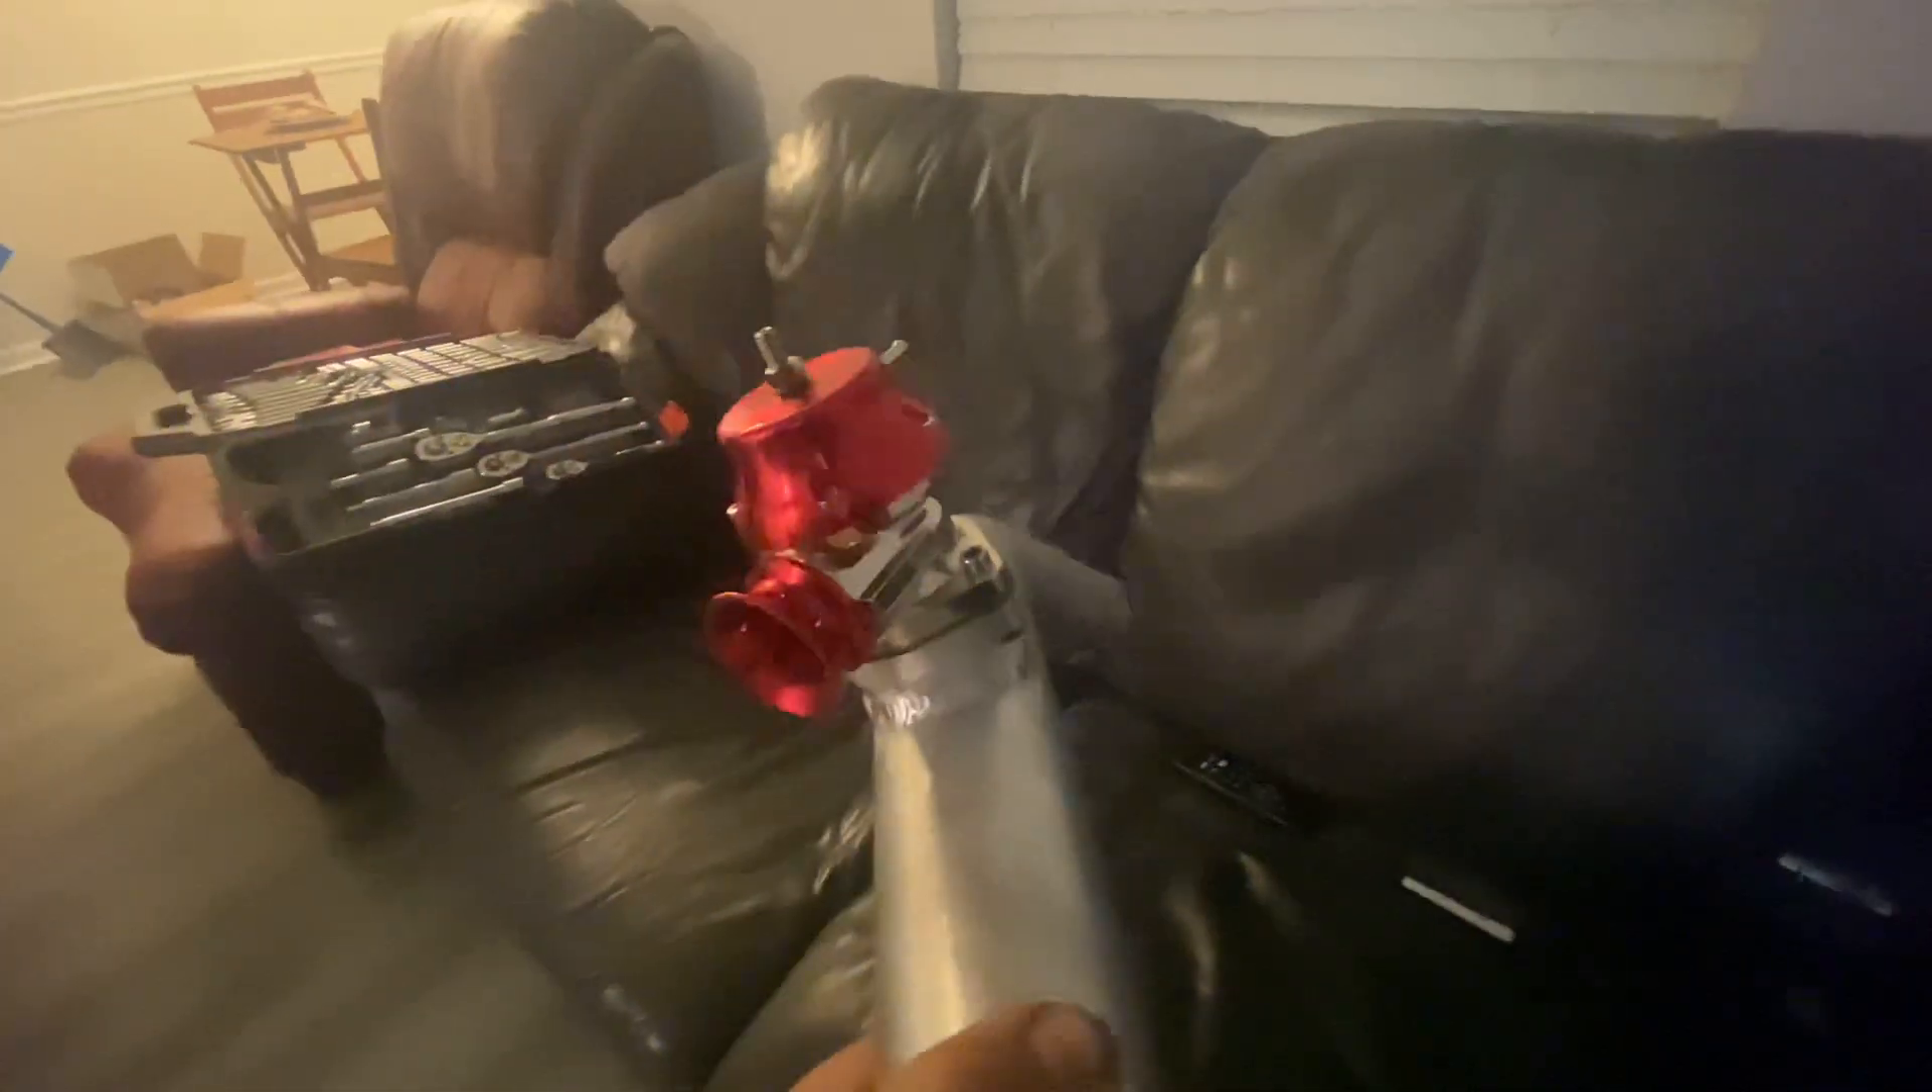Really random but got the blow off valve mounted on the charge pipe That goes up to the throttle body.